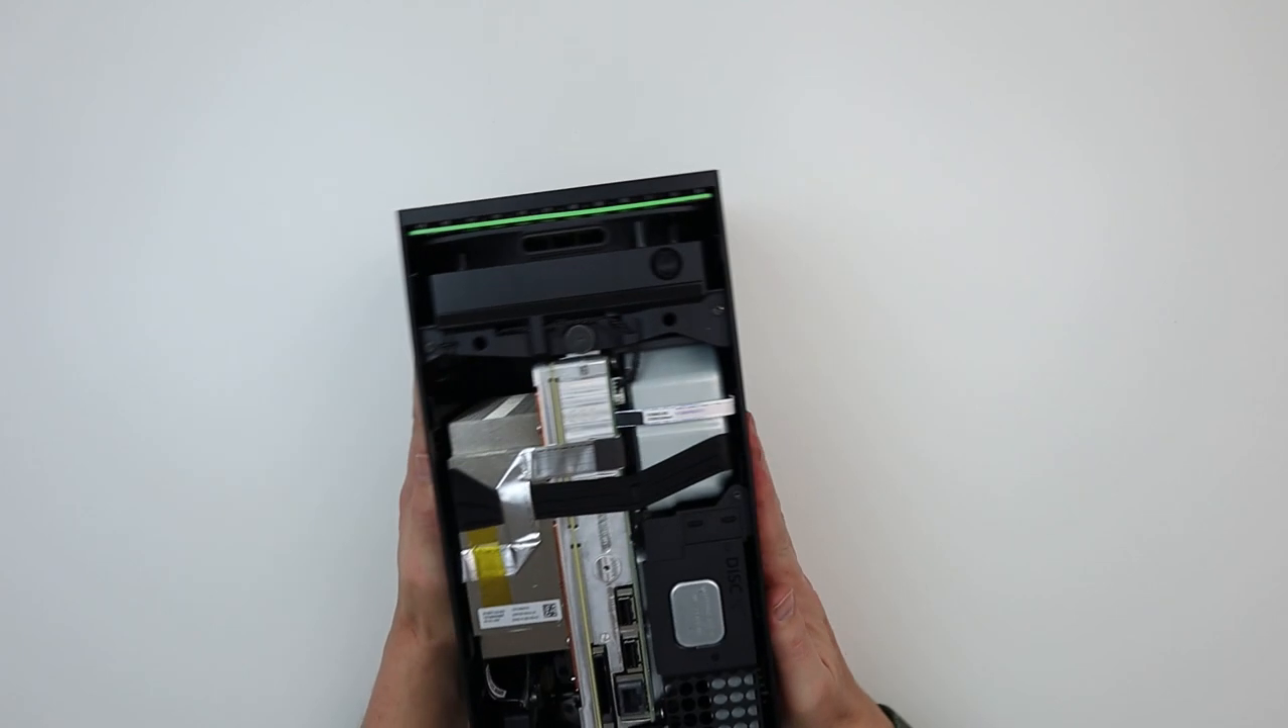It's the back case off now.